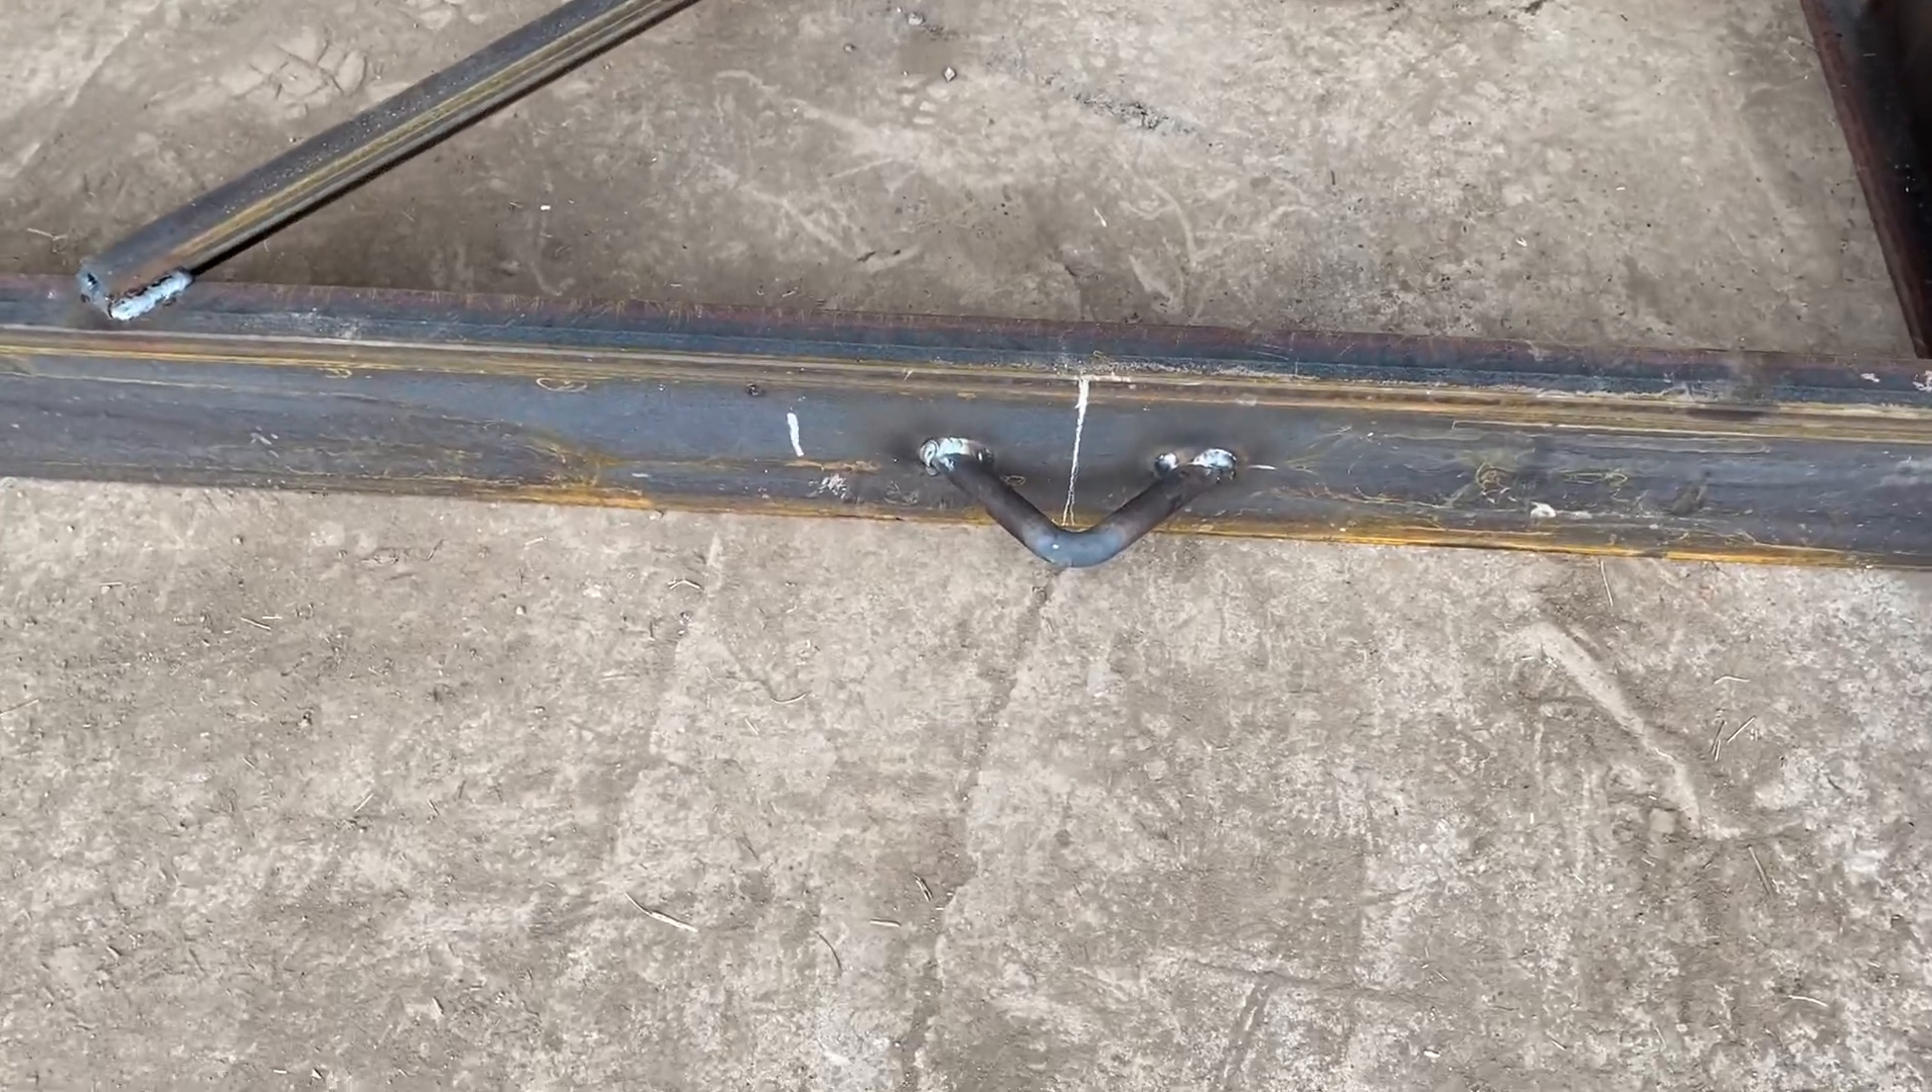Got my eyelets welded on. So they welded up pretty nice.